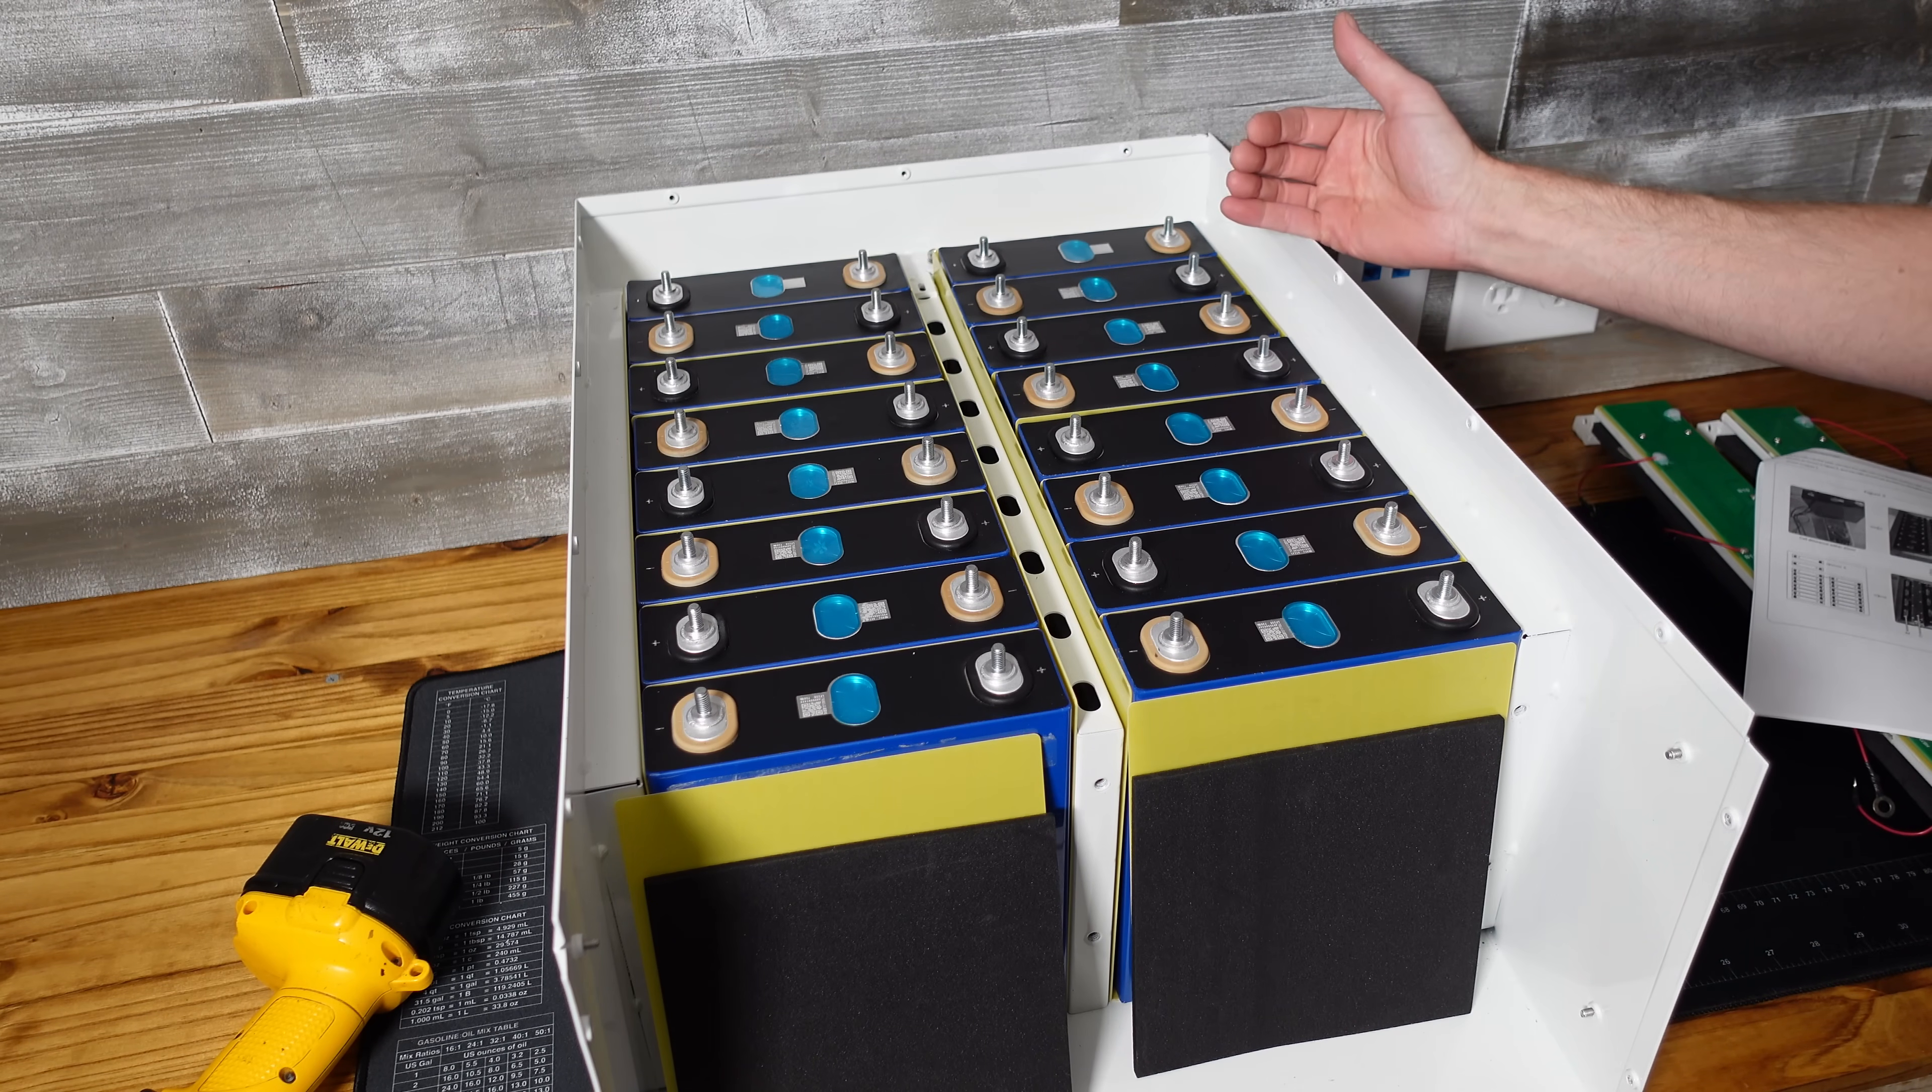And with the cells all in place, I'm going to double check the orientation of everything.